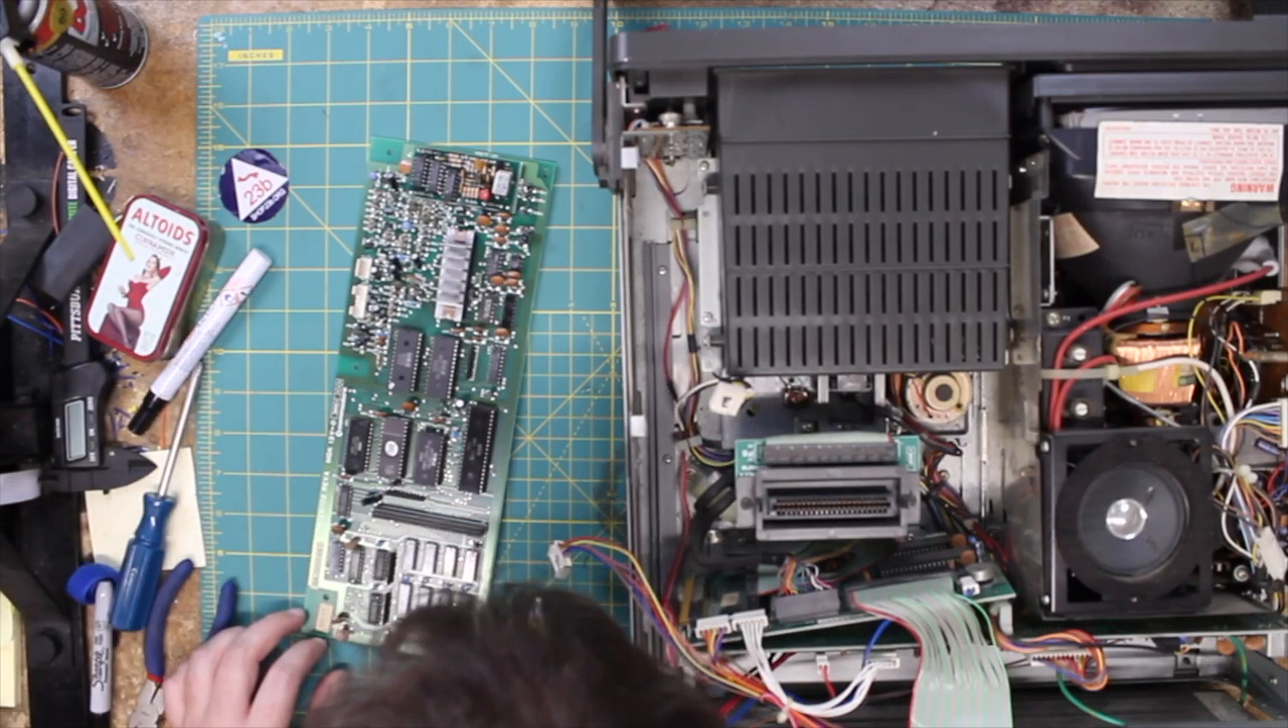After a little bit of jiggery-pokery, I did get the main board out.